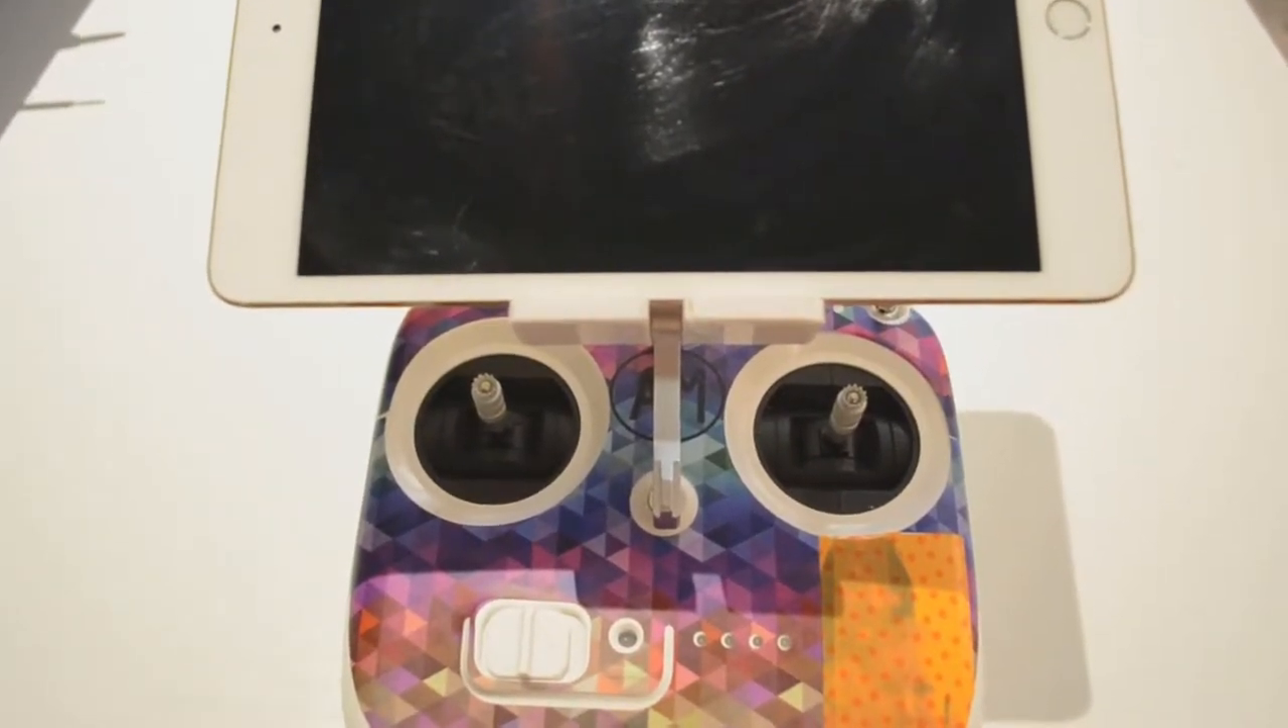Okay guys, so we just finished up our assembling our remote control for DJI Phantom Standard 3.